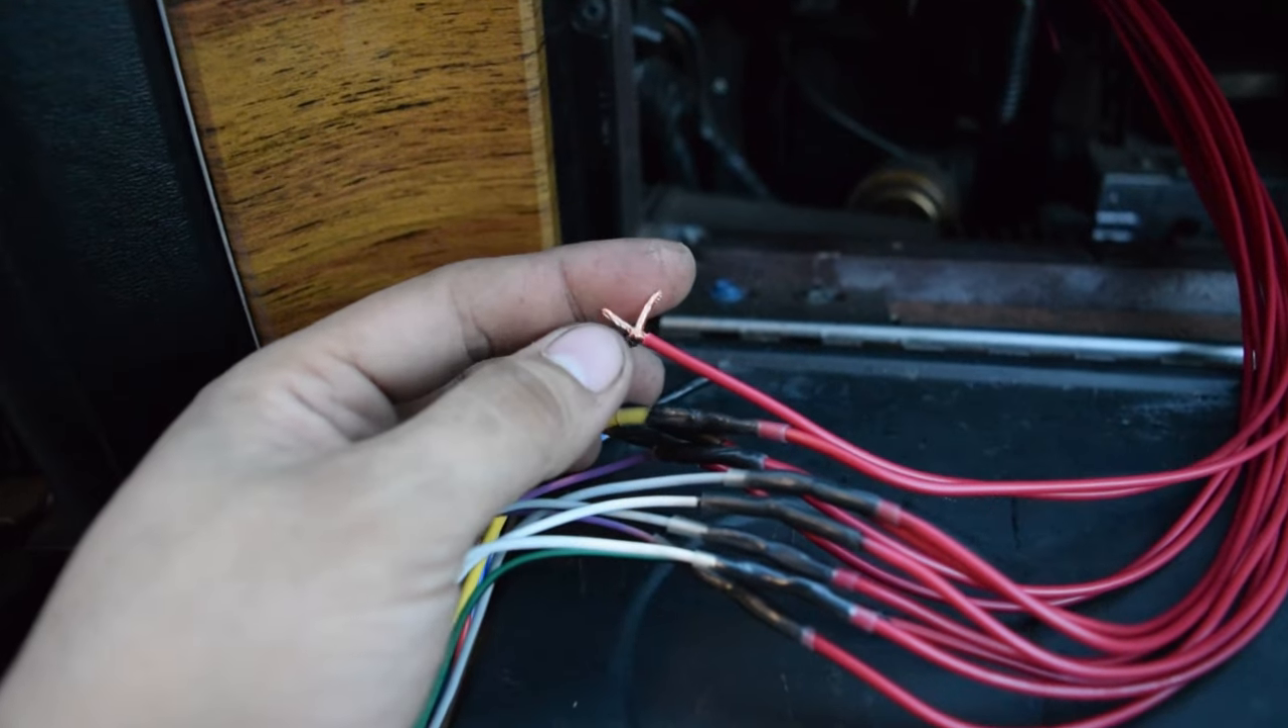As you can see here we got most of the wires done I'm on the last one.